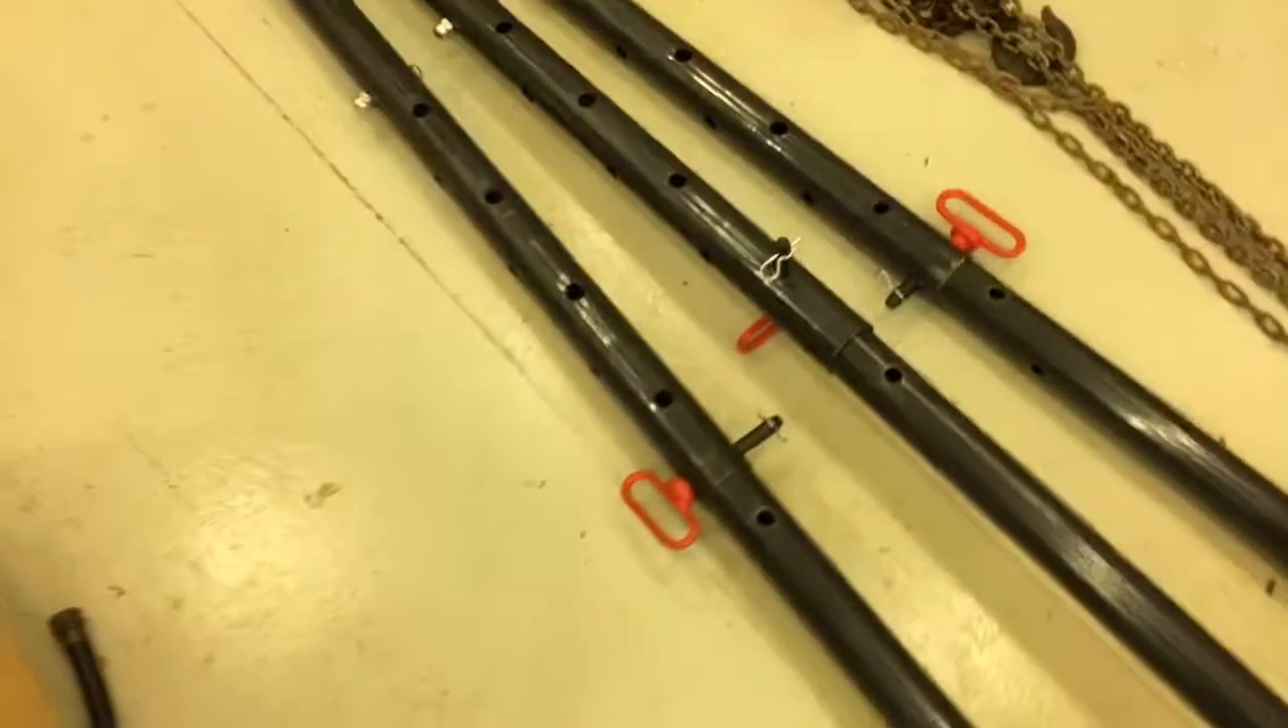I've got the three hitch pins put in.